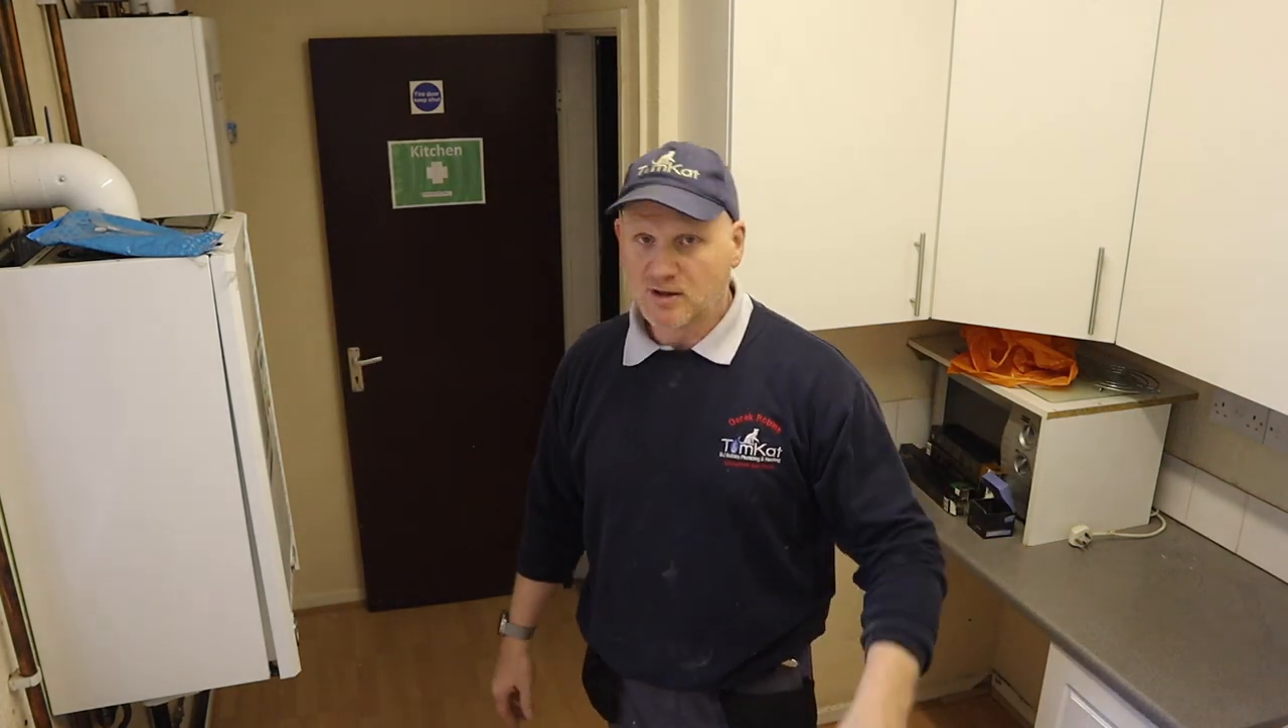Now place is cleared all I've got to do now is get the door off and get this laminate flooring up.